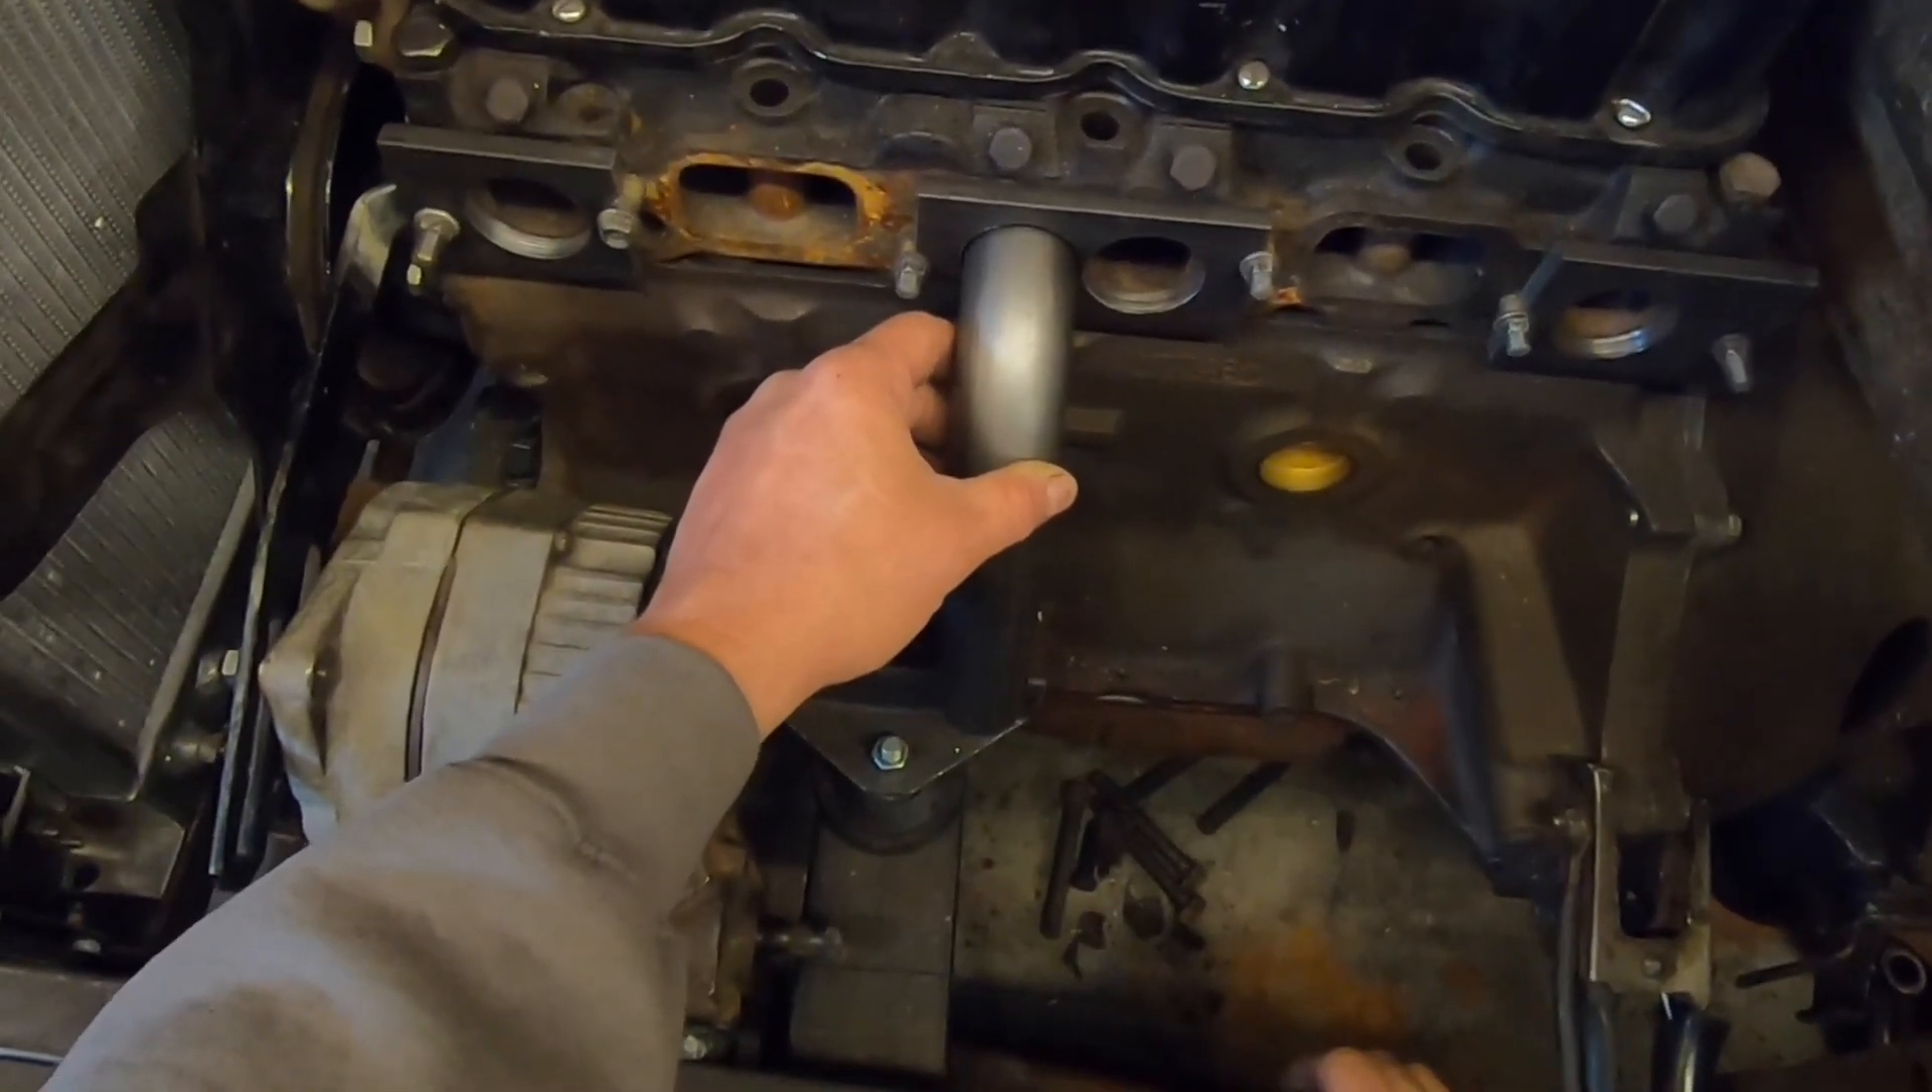I've got my header flanges bolted down and I'm going to start by fitting these center tubes right here.